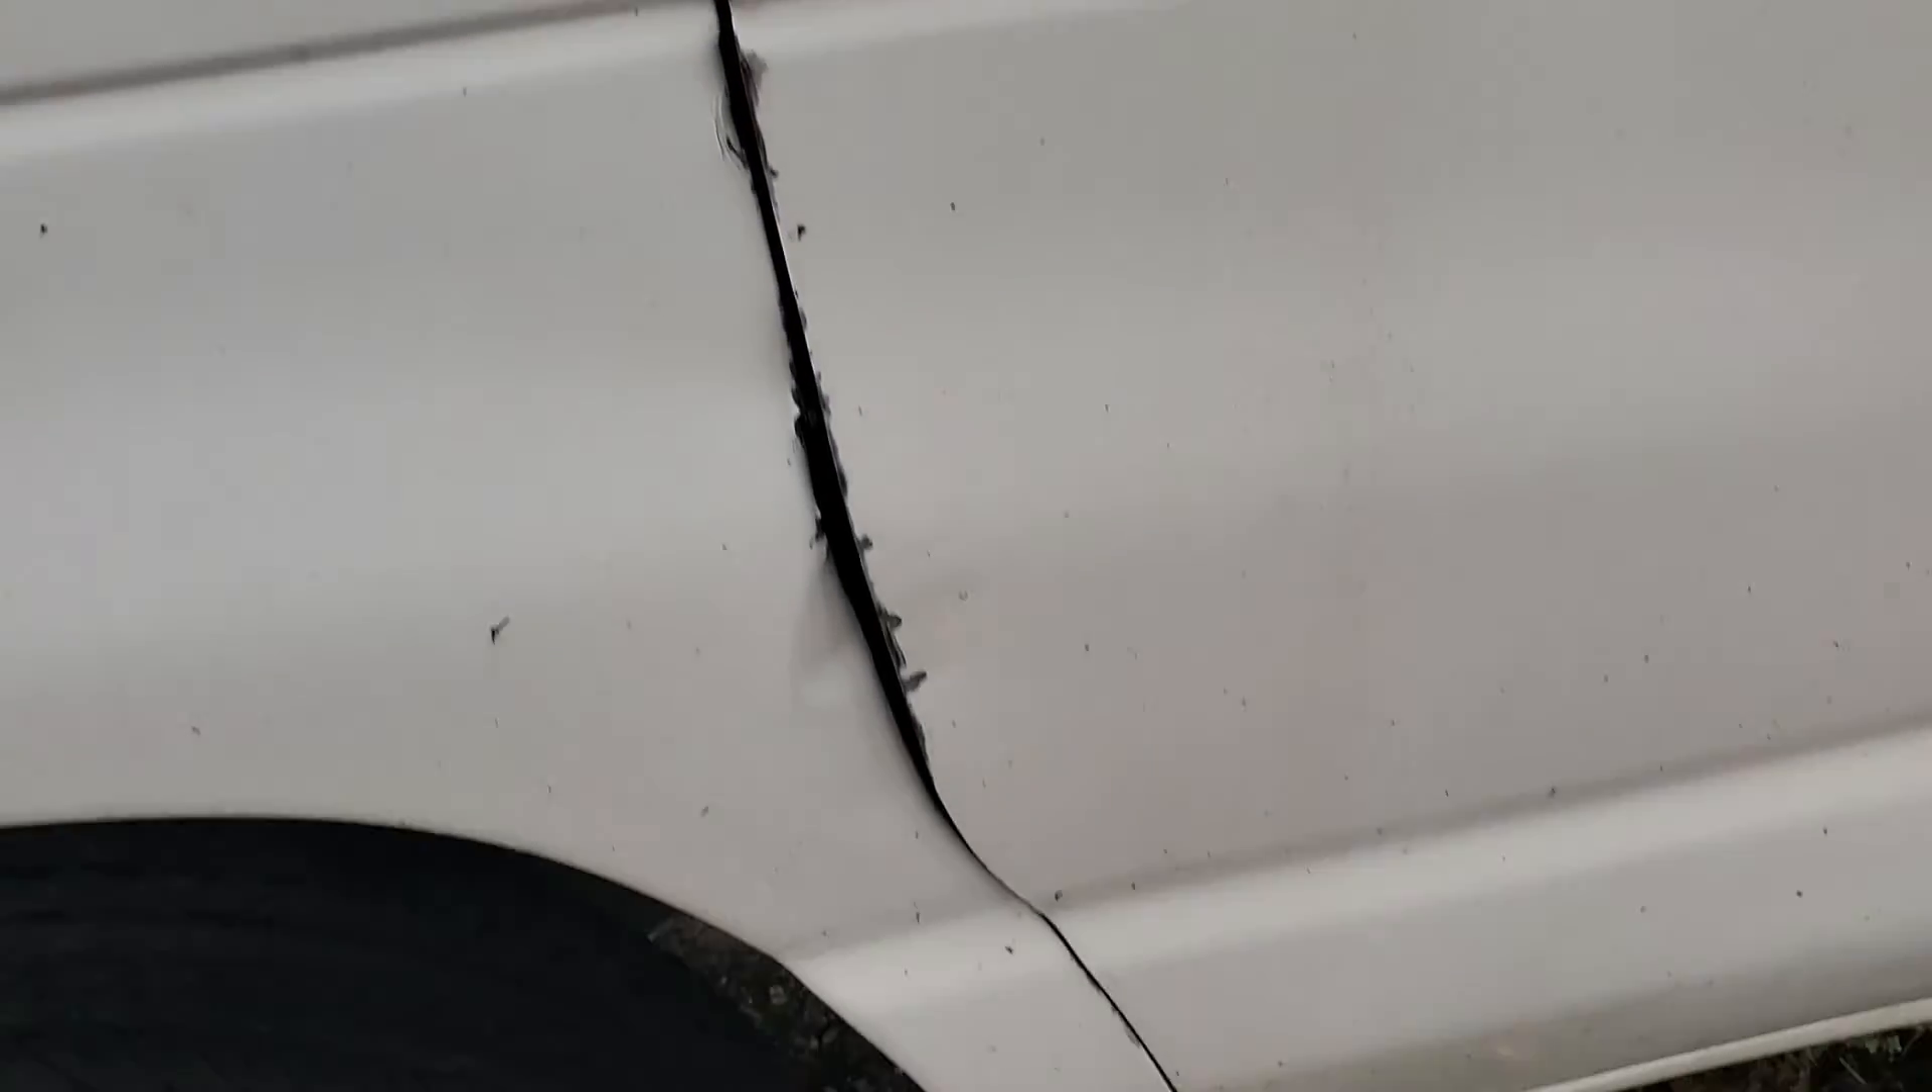The fender is rubbing with the door and you can see right there.